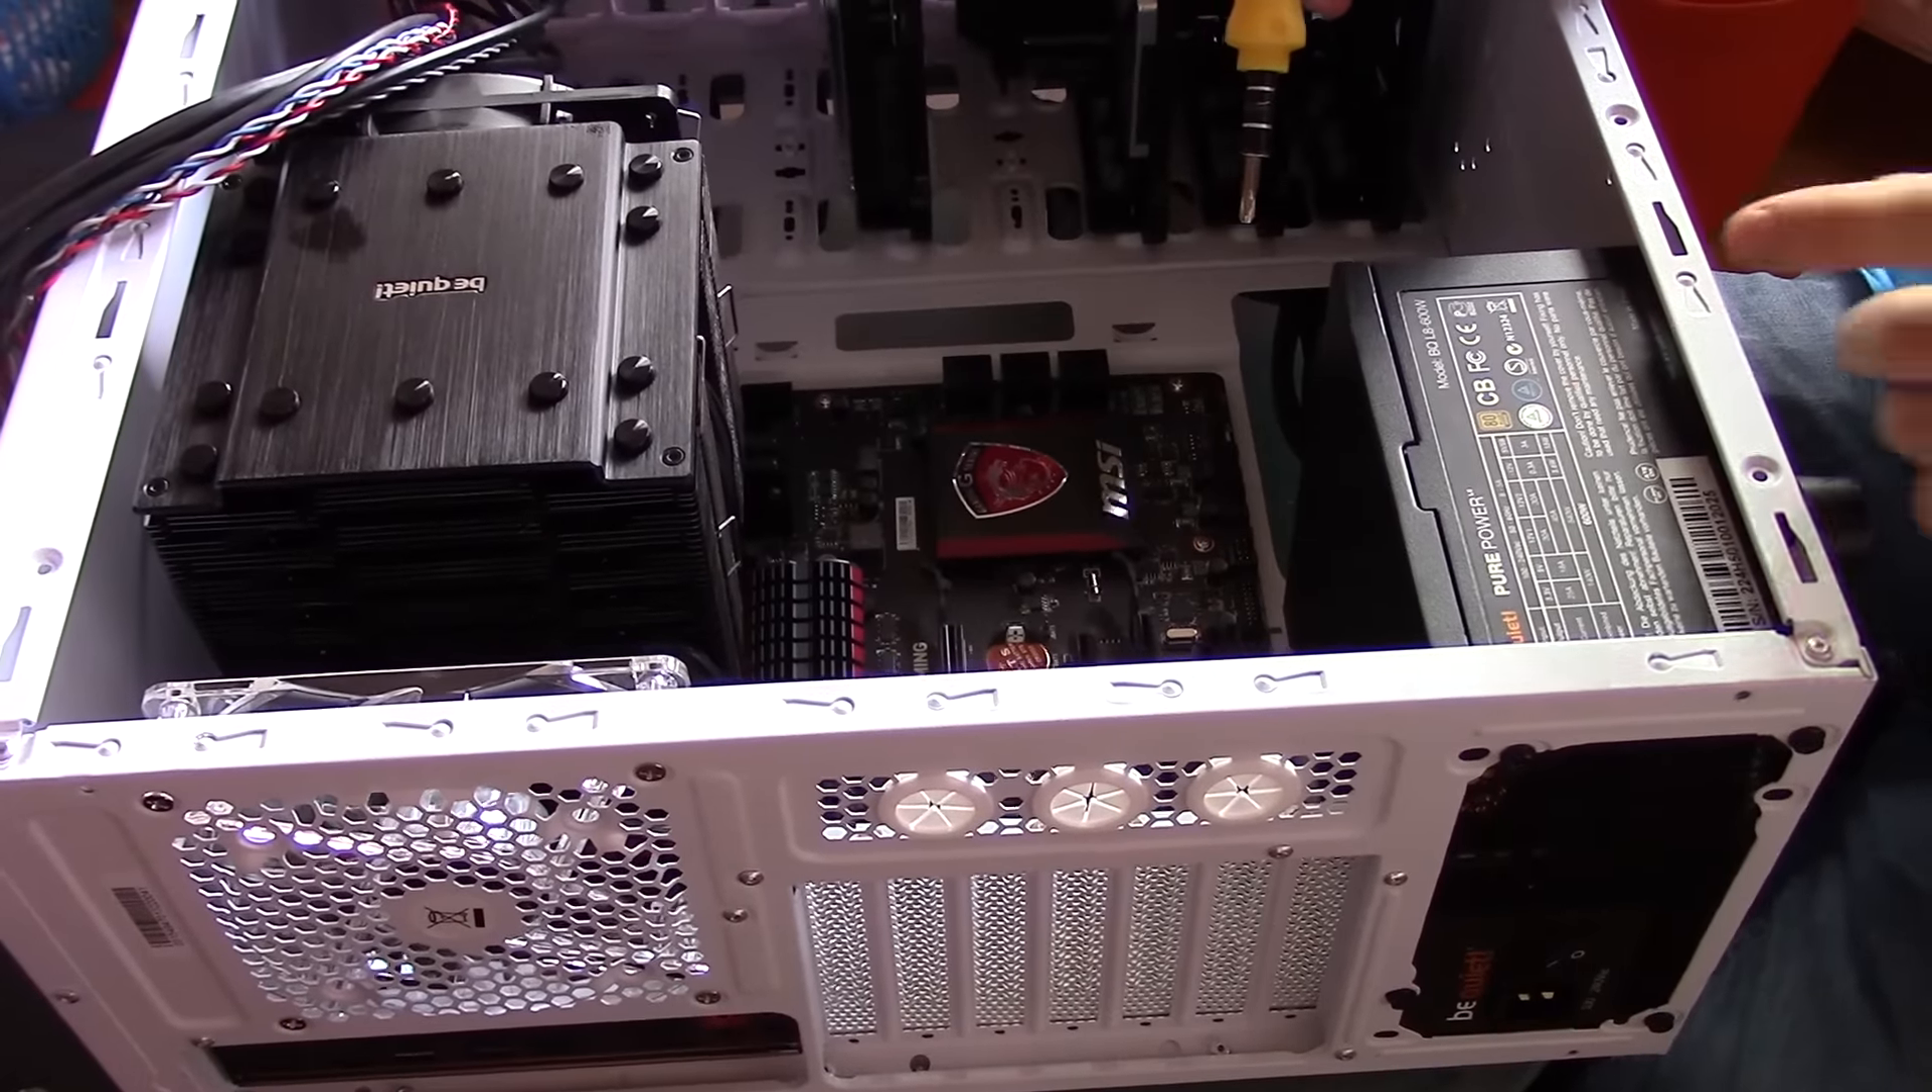So, Grafikkarte und WLAN-Karte fehlen.